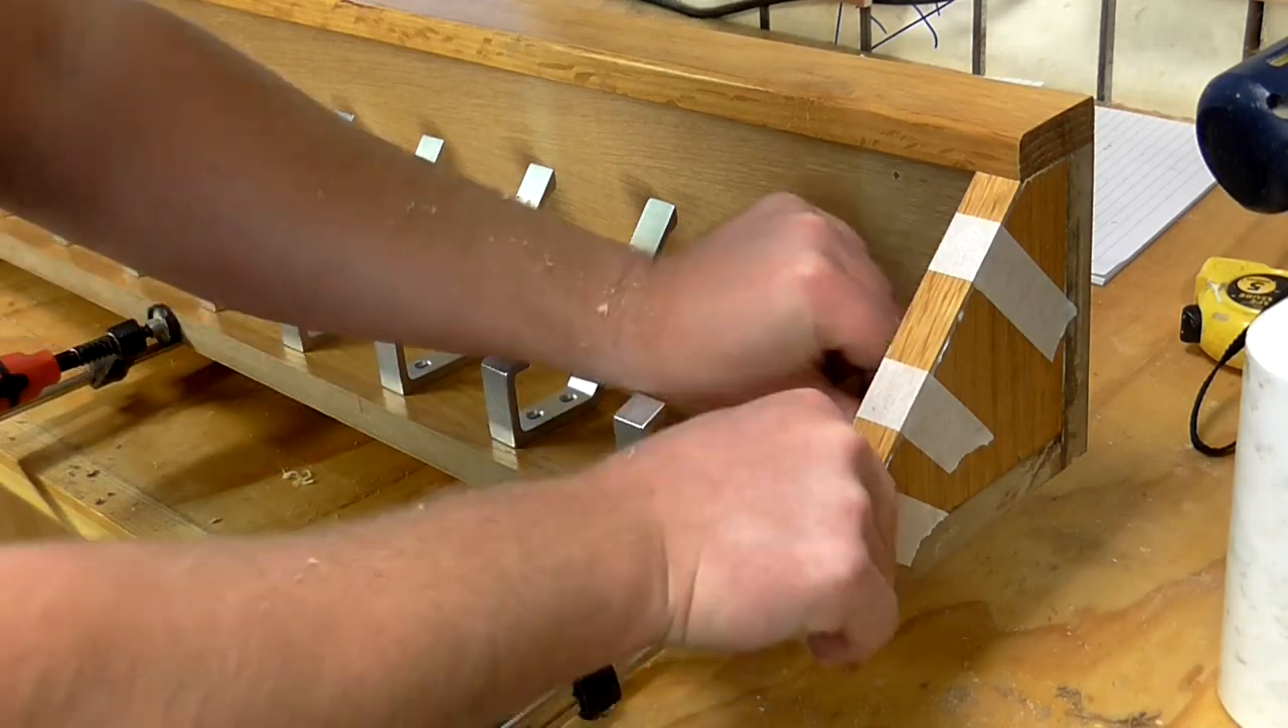I glued on the pieces of trim and used some masking tape to hold it in place while the glue dried.